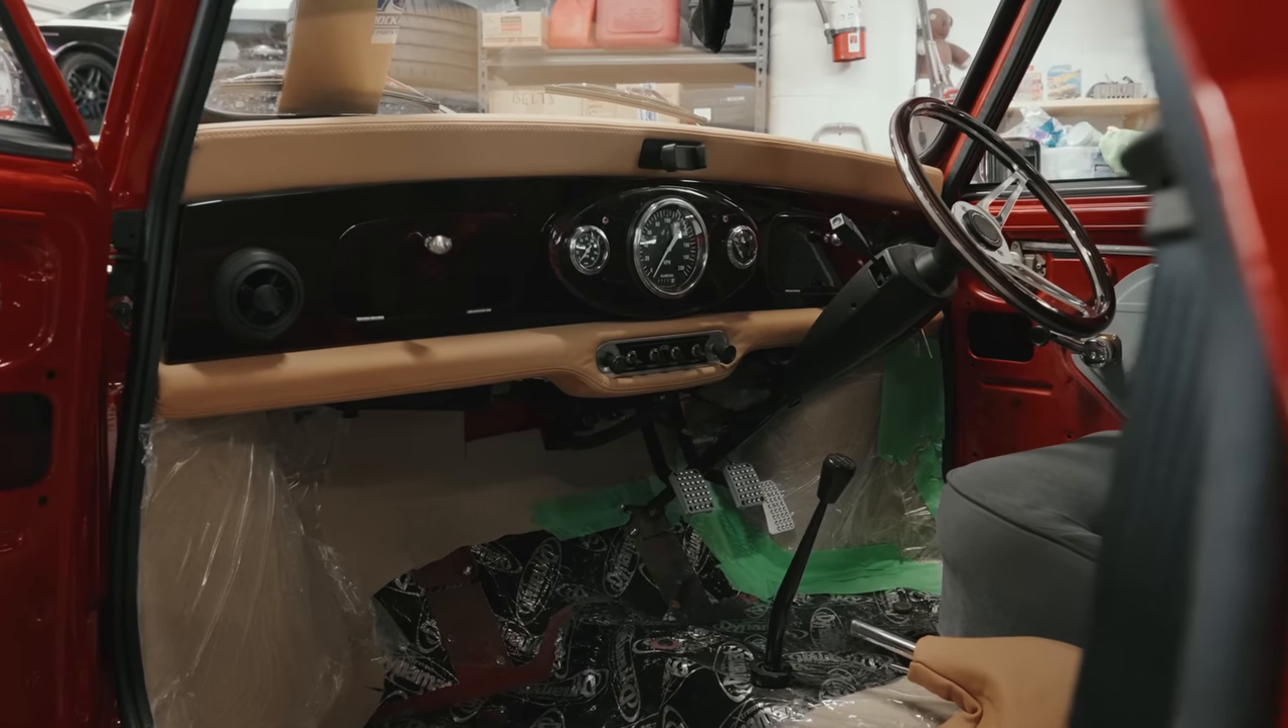We left the front carpet out just uh so that we don't muck anything up.